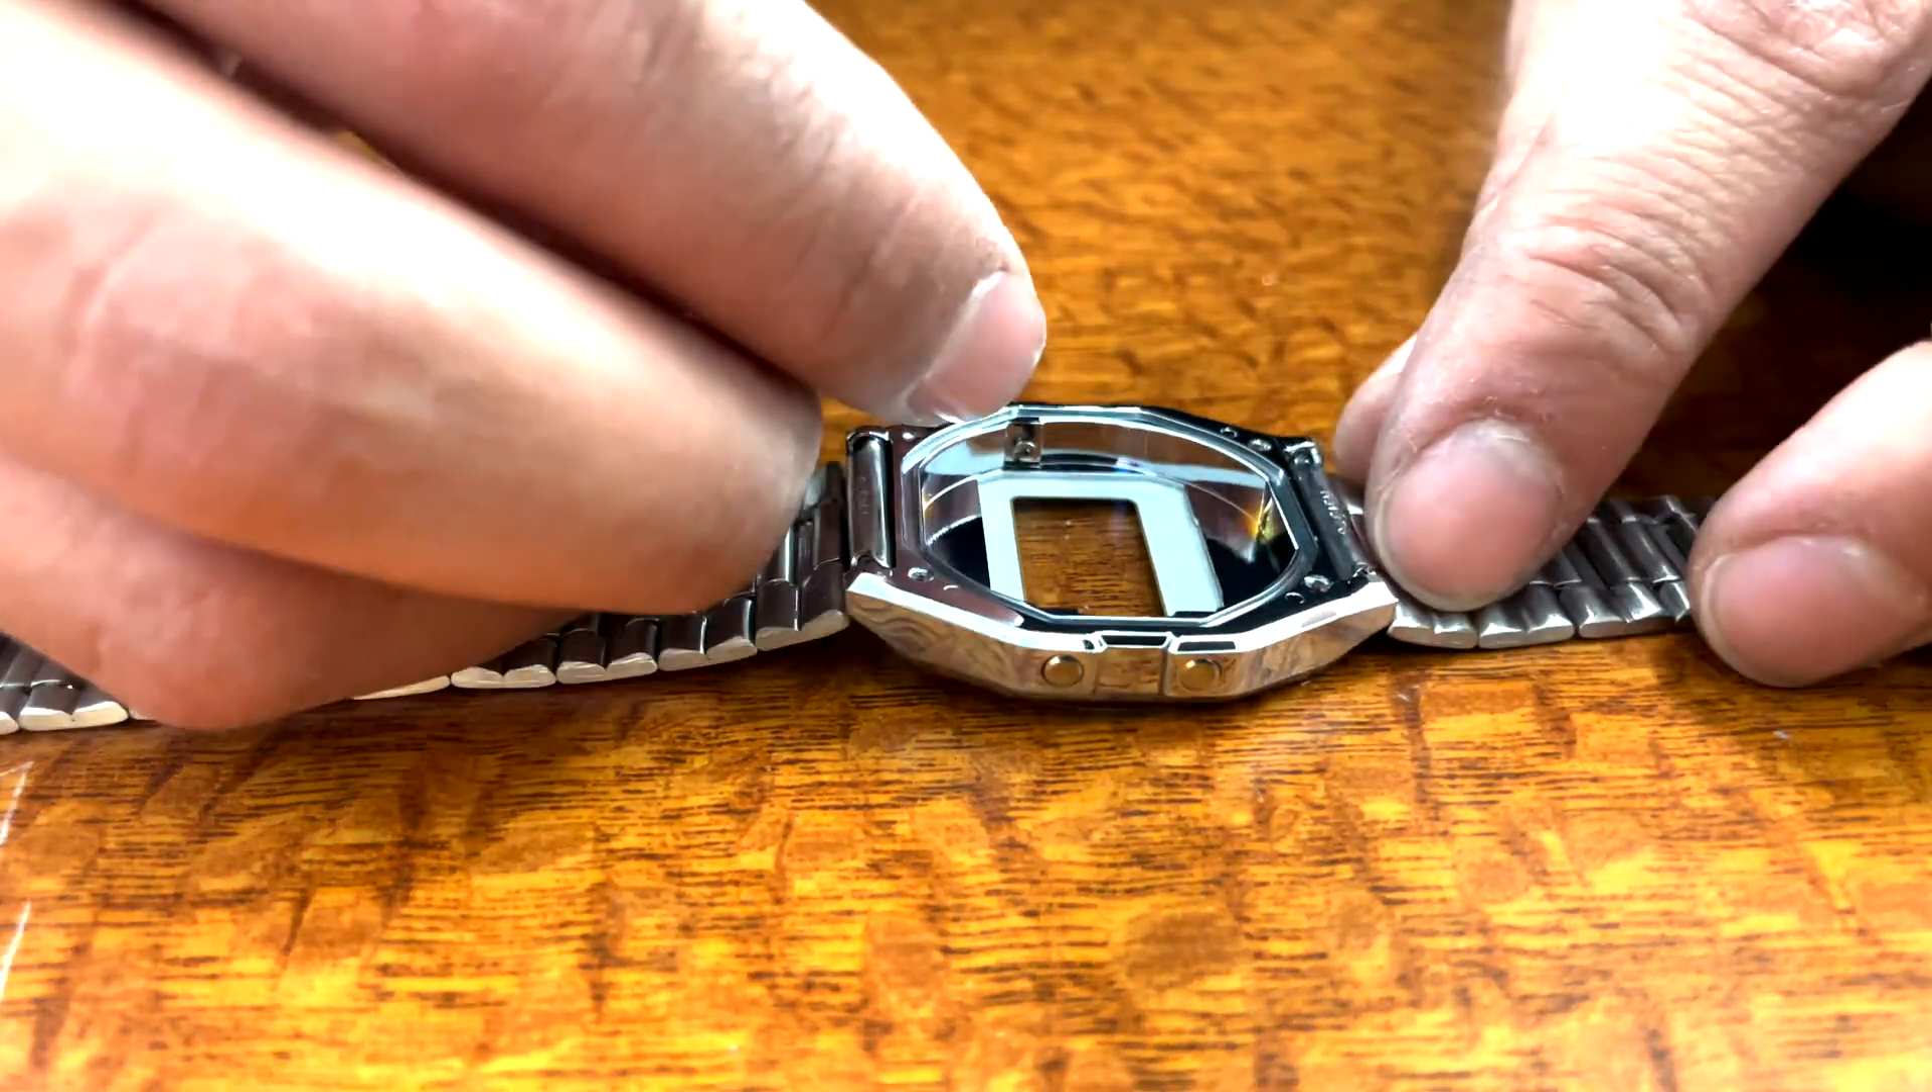Now, all that's left is to place the movement inside the watch case.